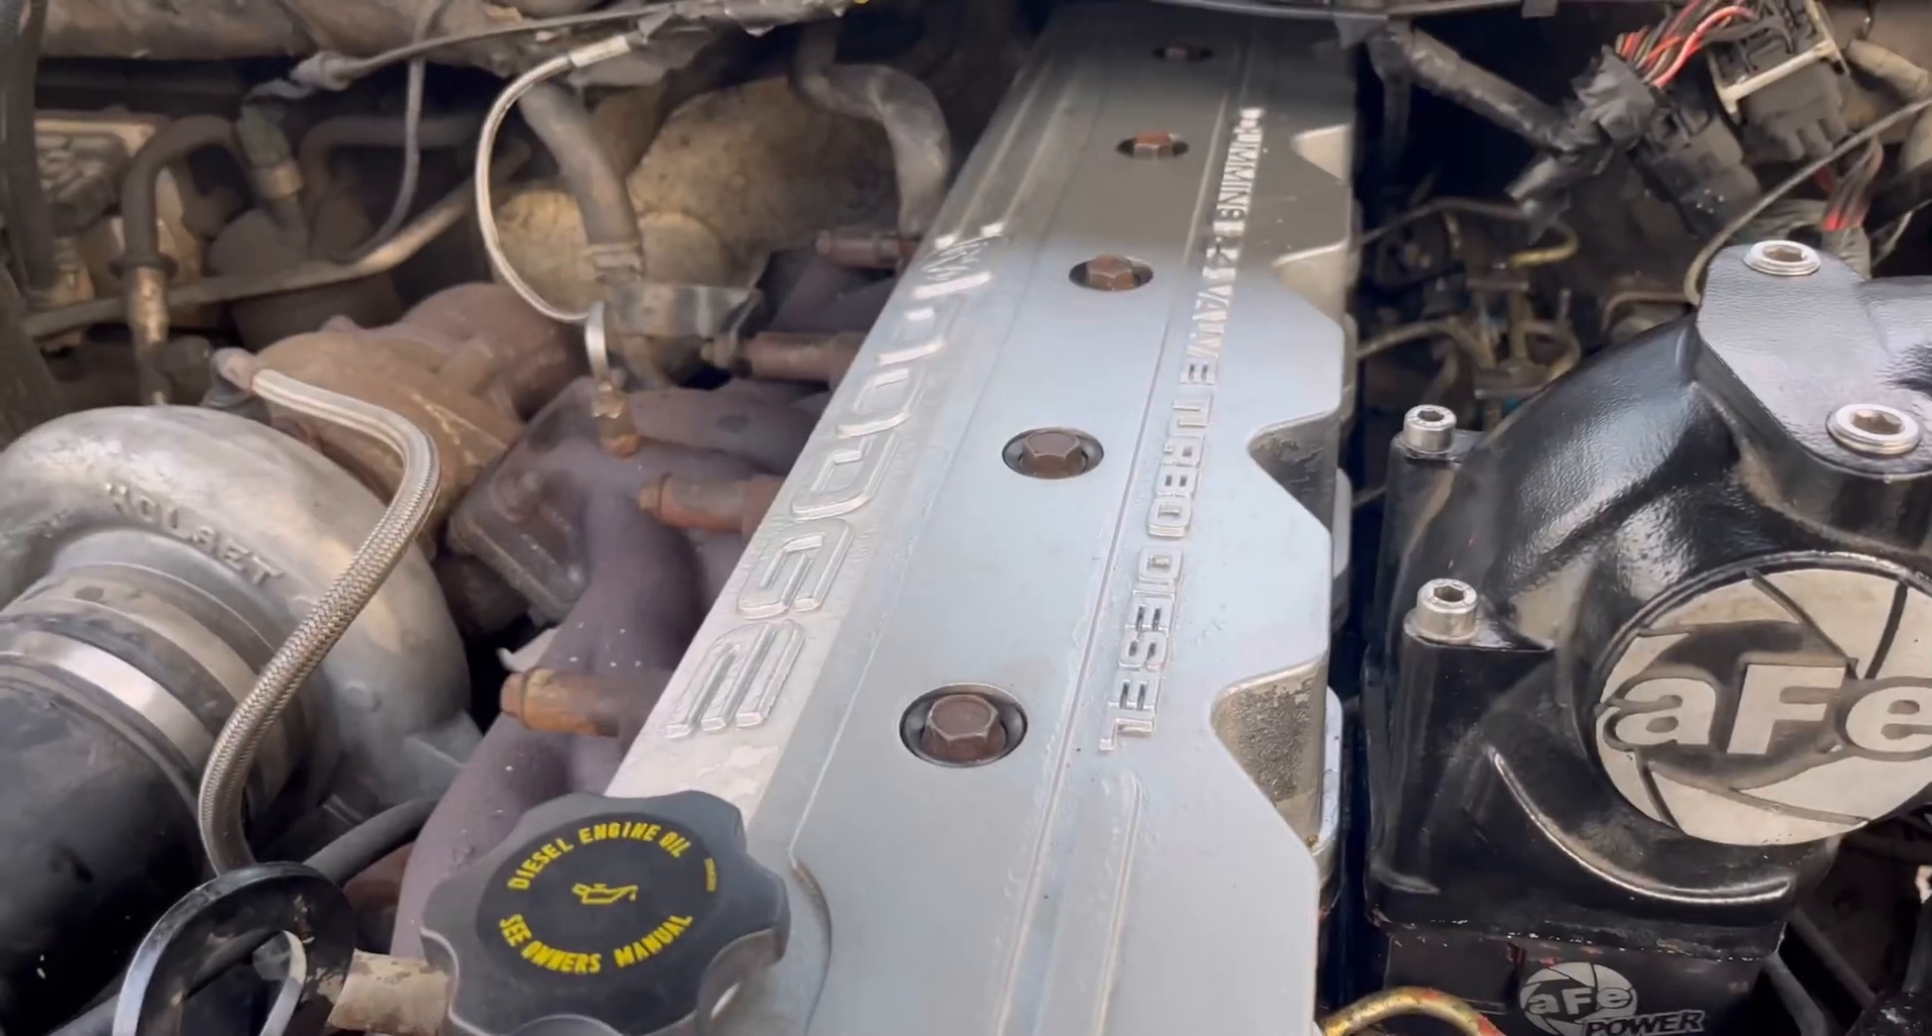So that's my valve cover back on.